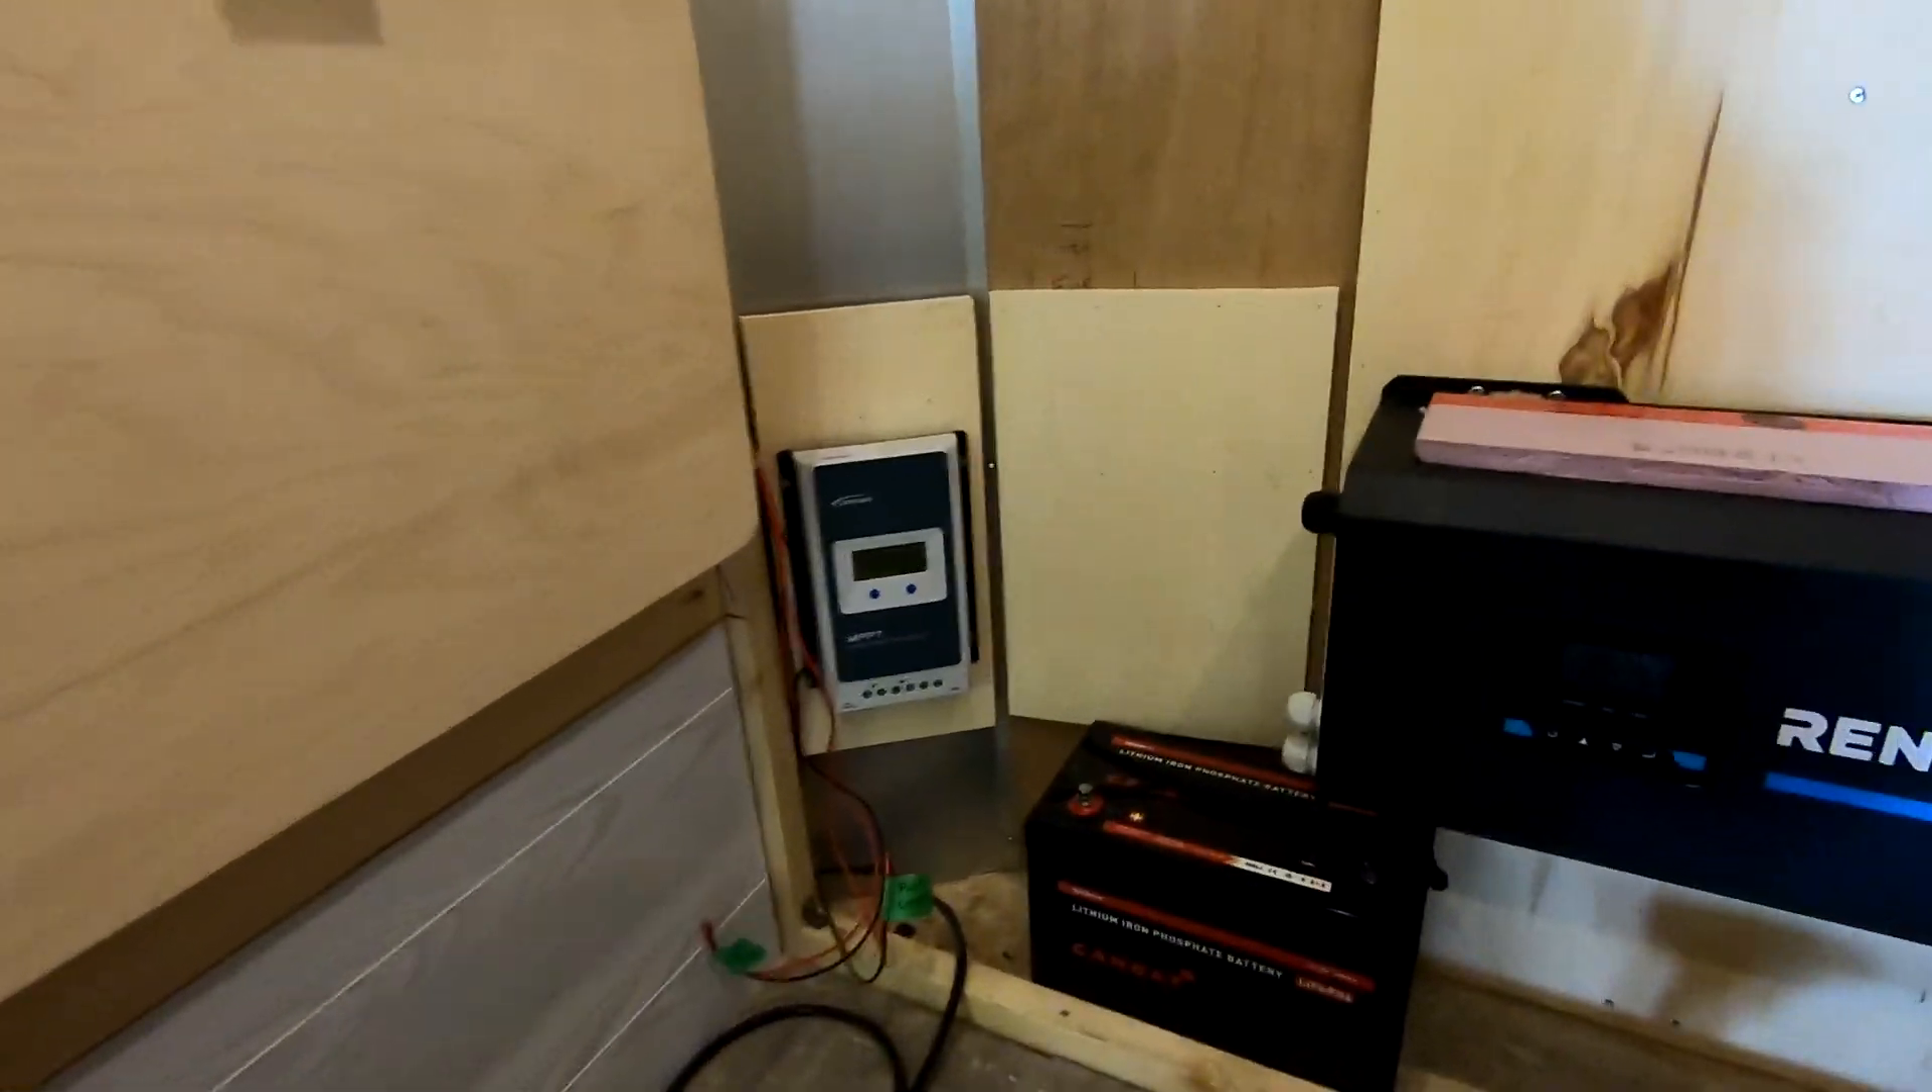You can see I've already gone ahead and mounted the charge controller.